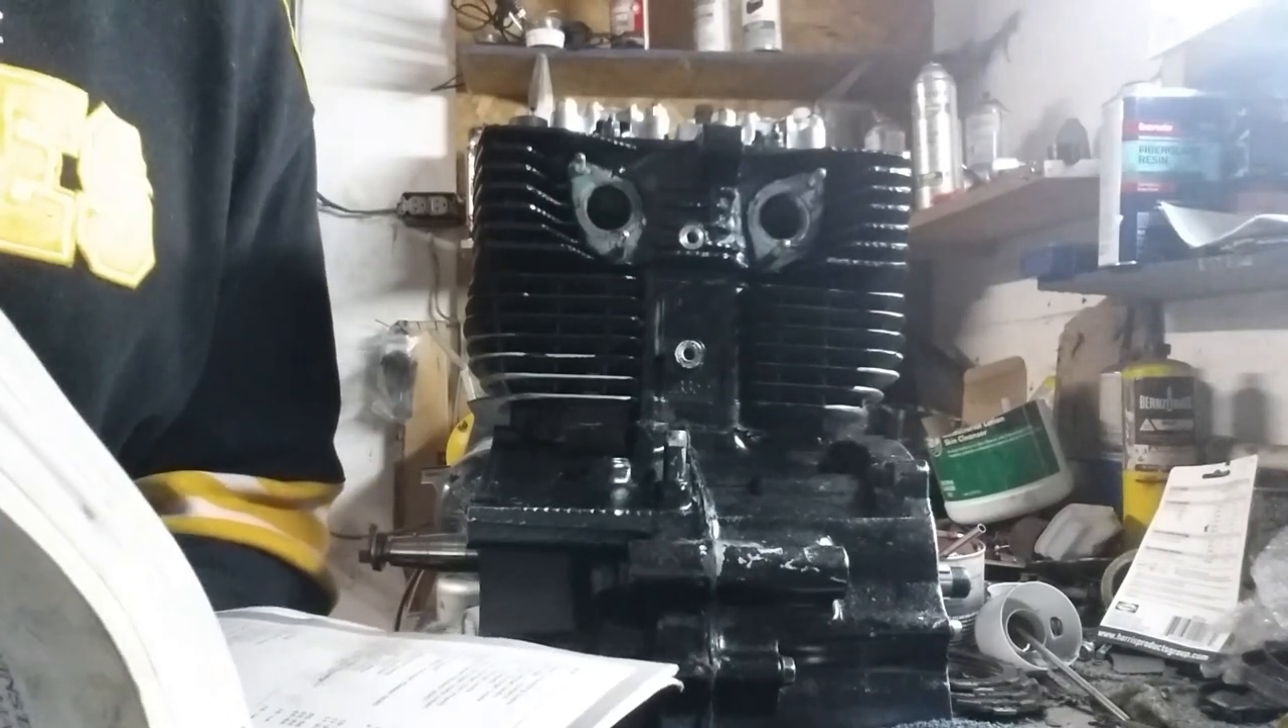The engine we don't have the engine mounted yet.